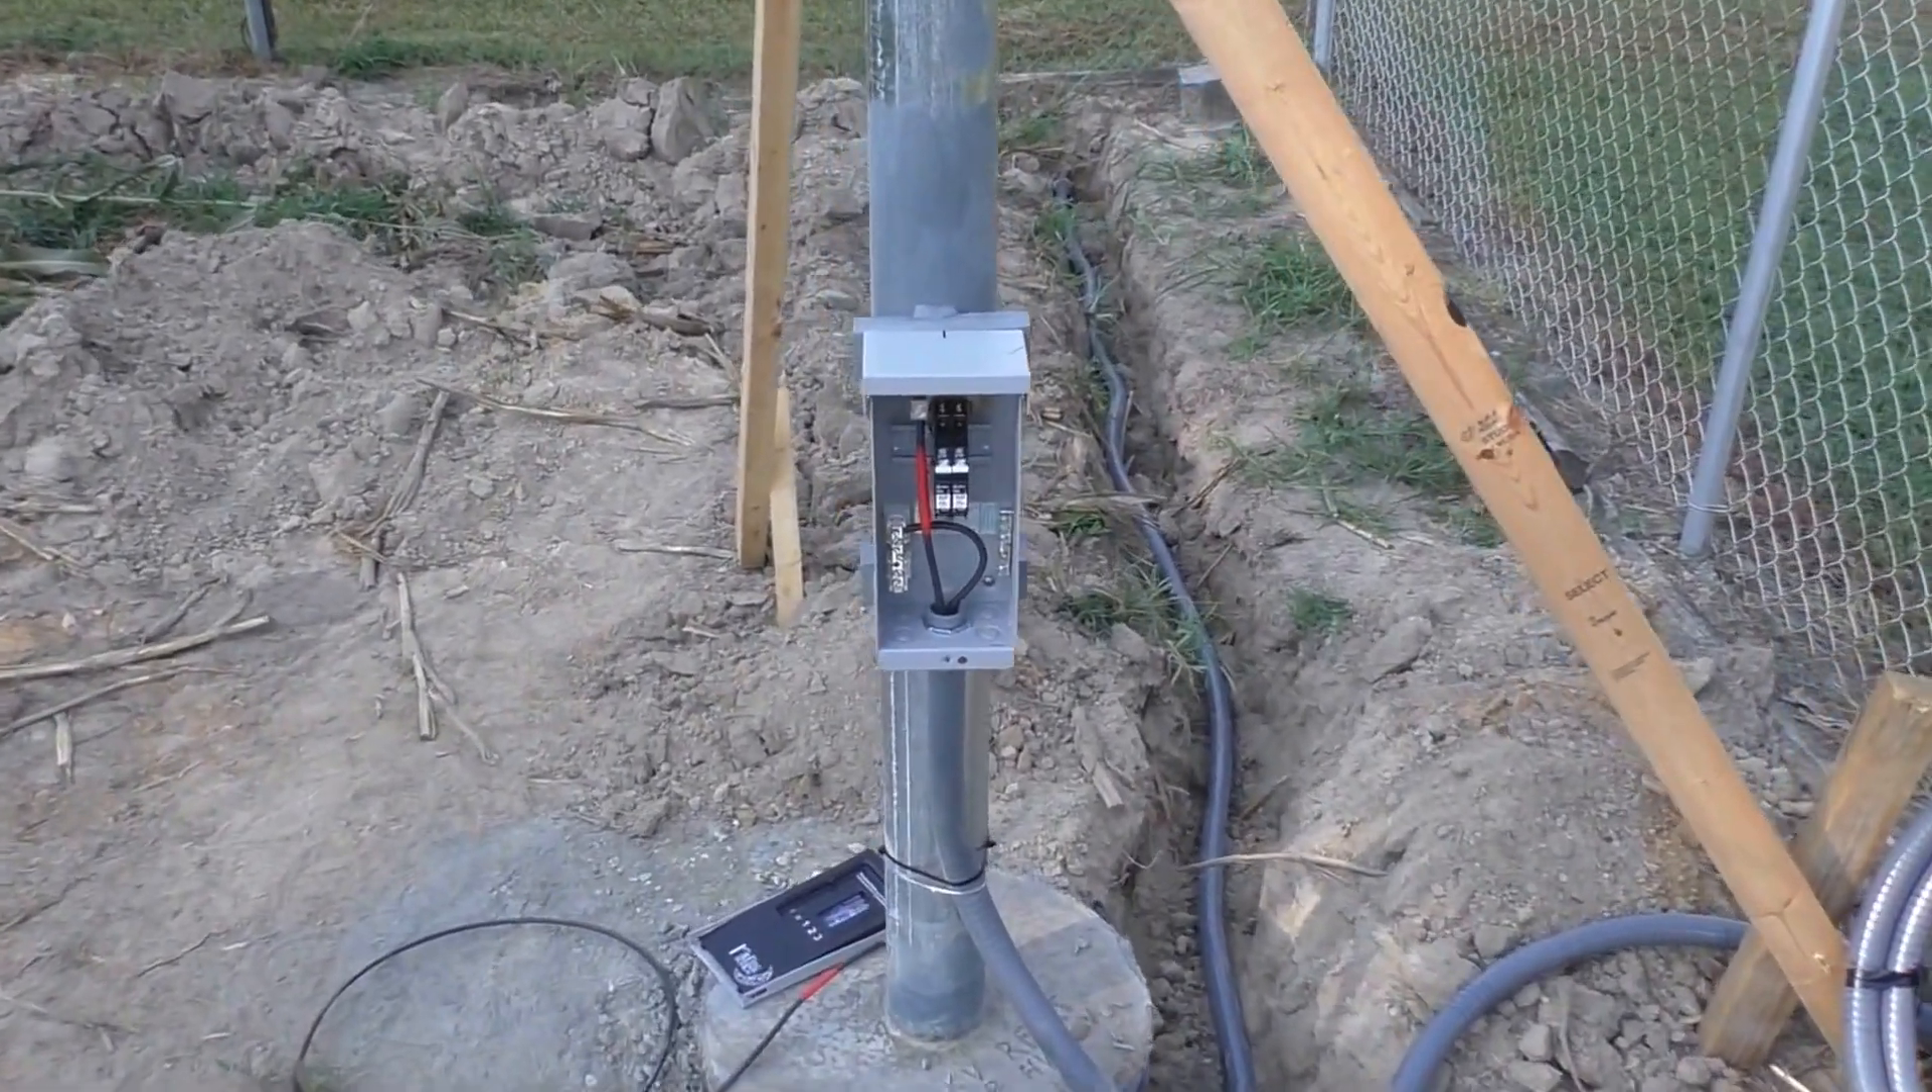We got the combiner box wired up.